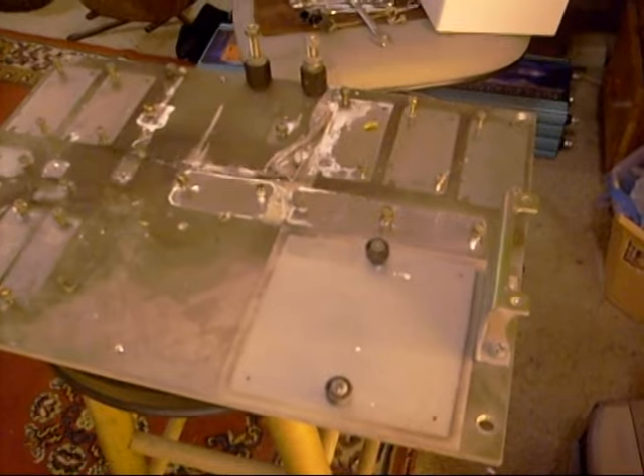All the components are removed from this large heatsink board.